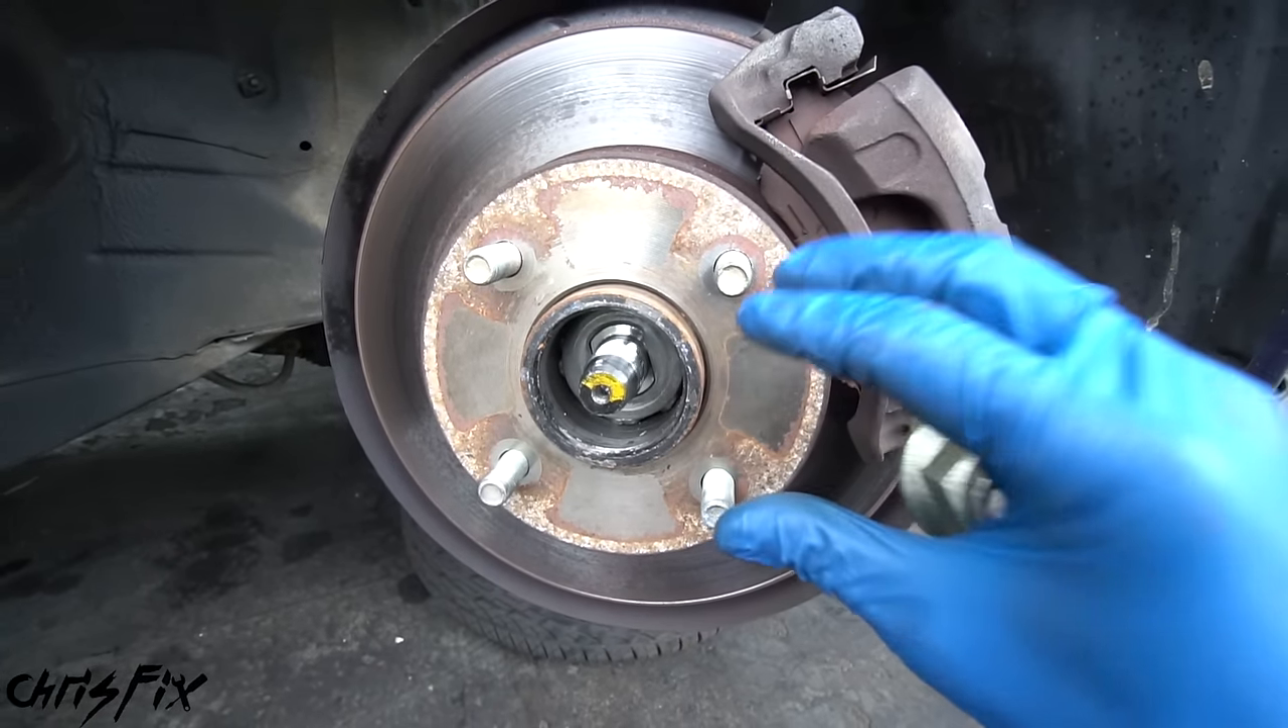With the spindle nut removed We are halfway done at getting this four lug hub out.